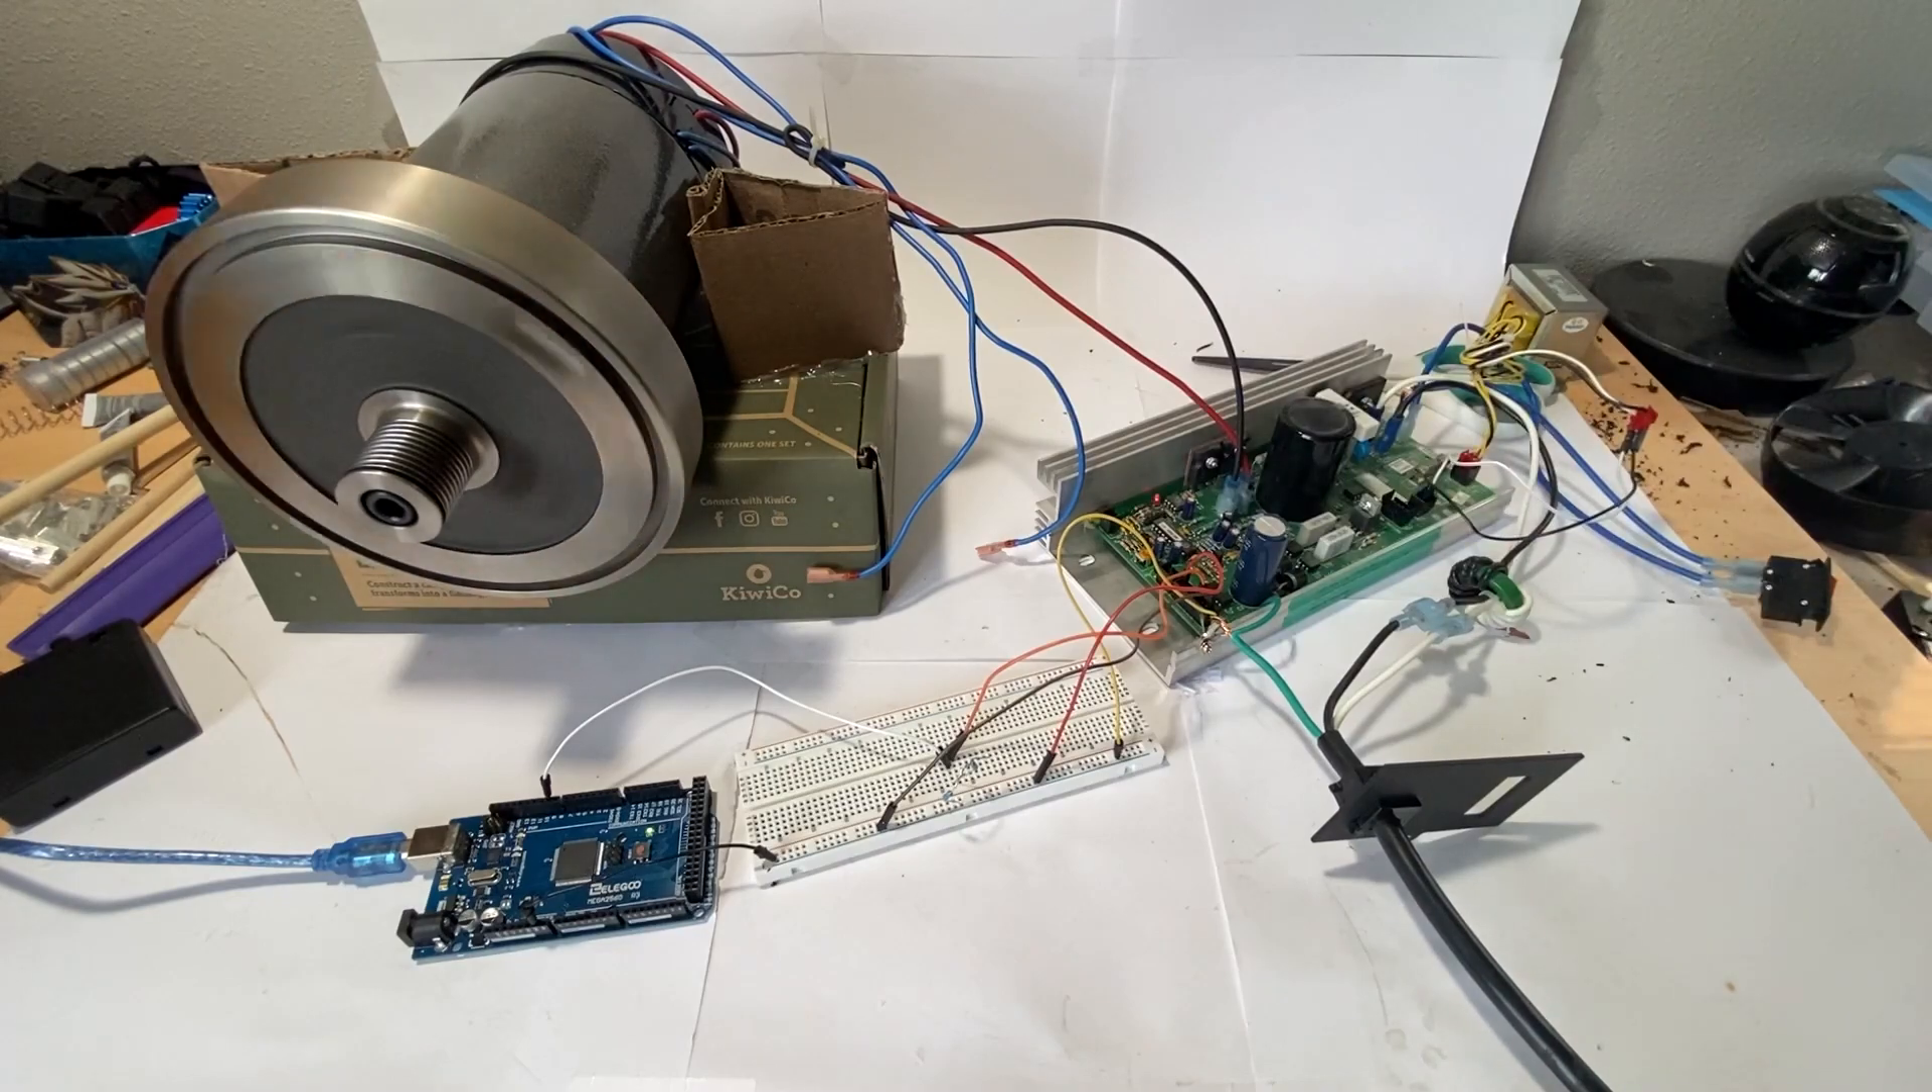And then these two wires are the blue wires for thermal protection, but it's just not hooked up right now.